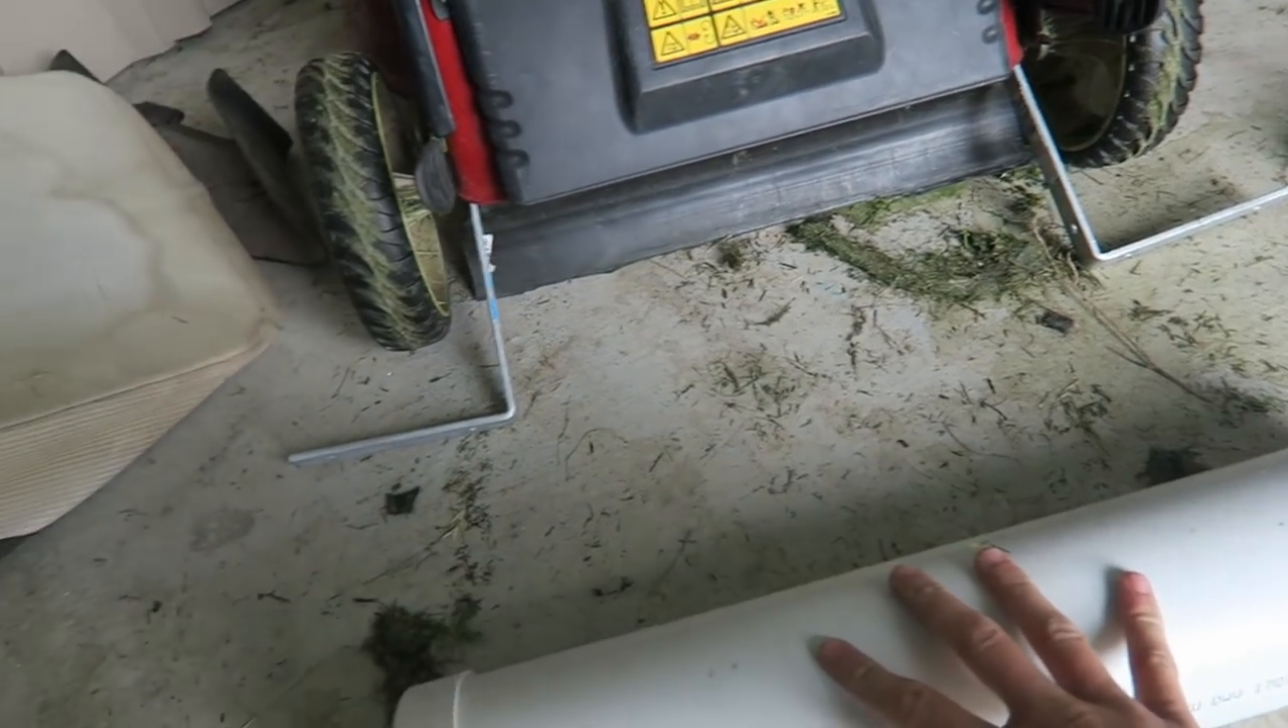Brackets are now on.